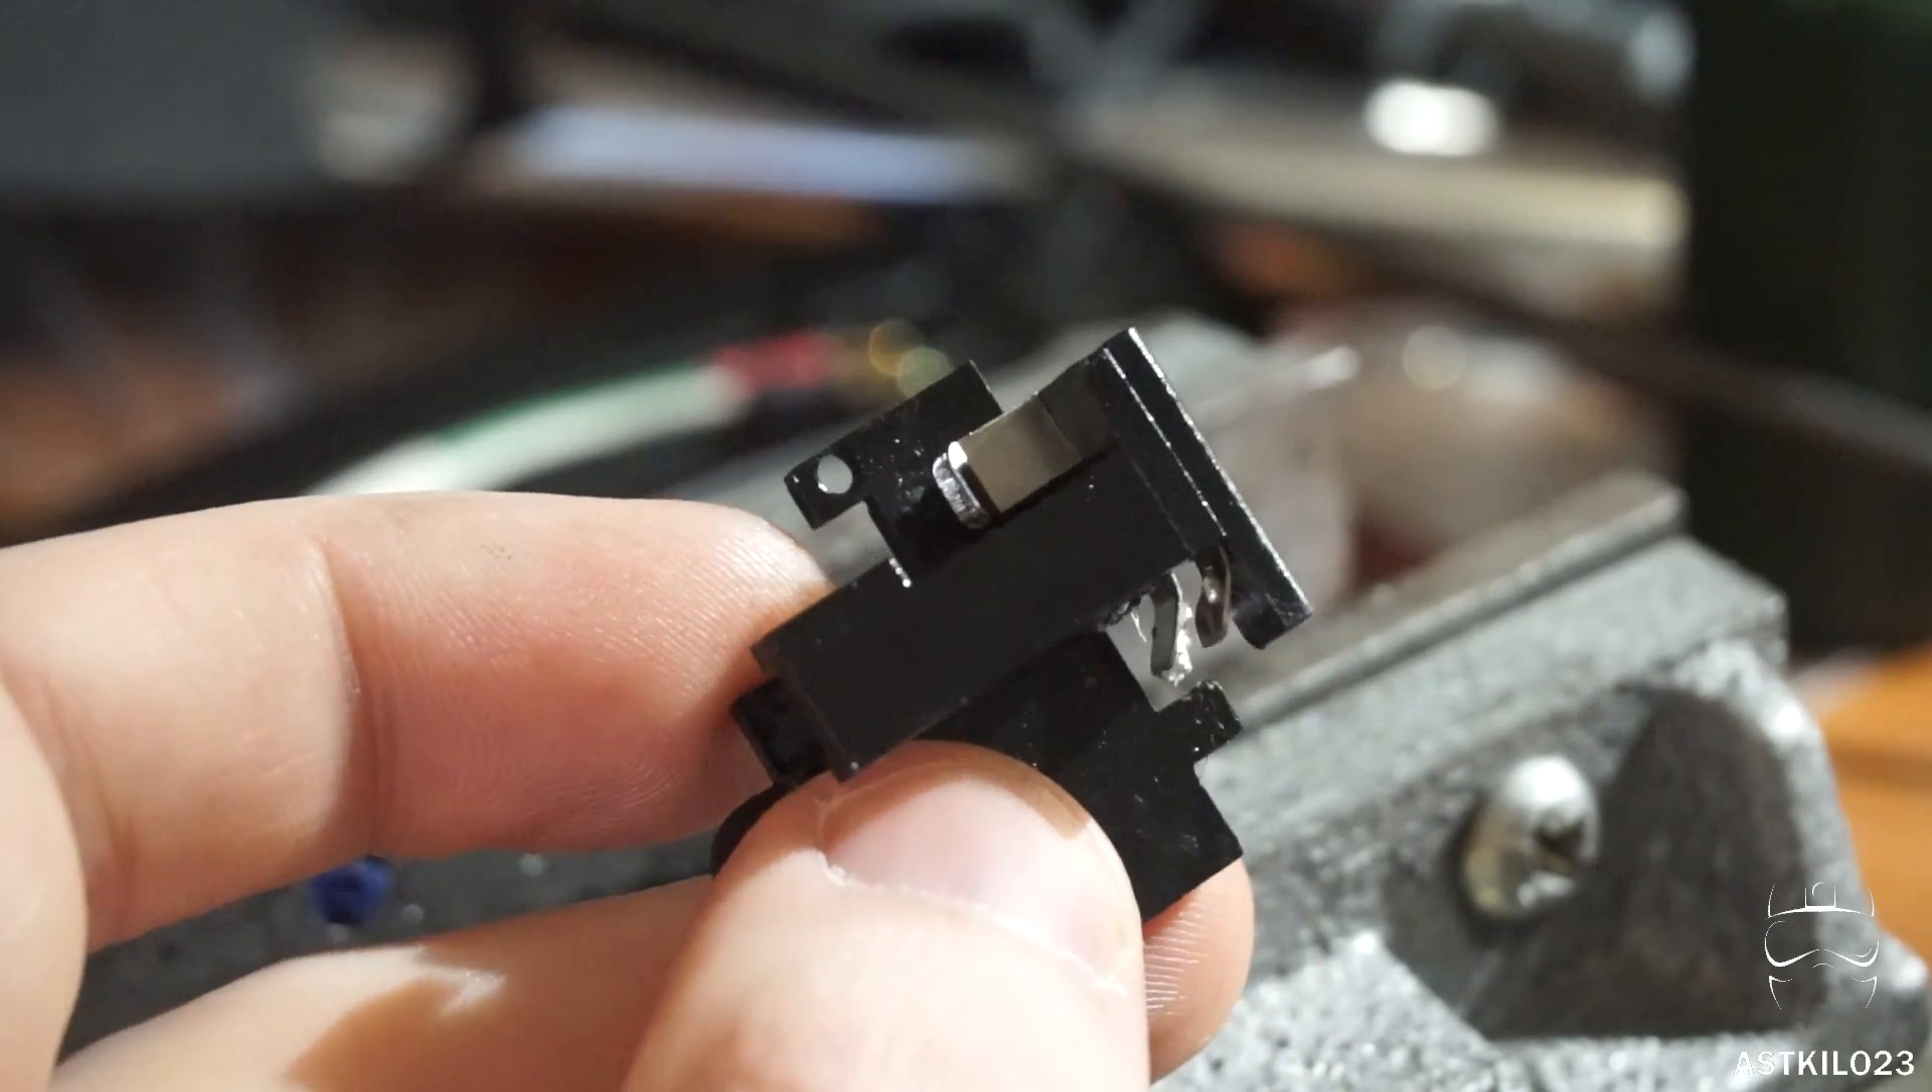Now we've got our trigger switch unsoldered here. All our original wiring is out of the gearbox, and we can proceed with installing our new MOSFET.